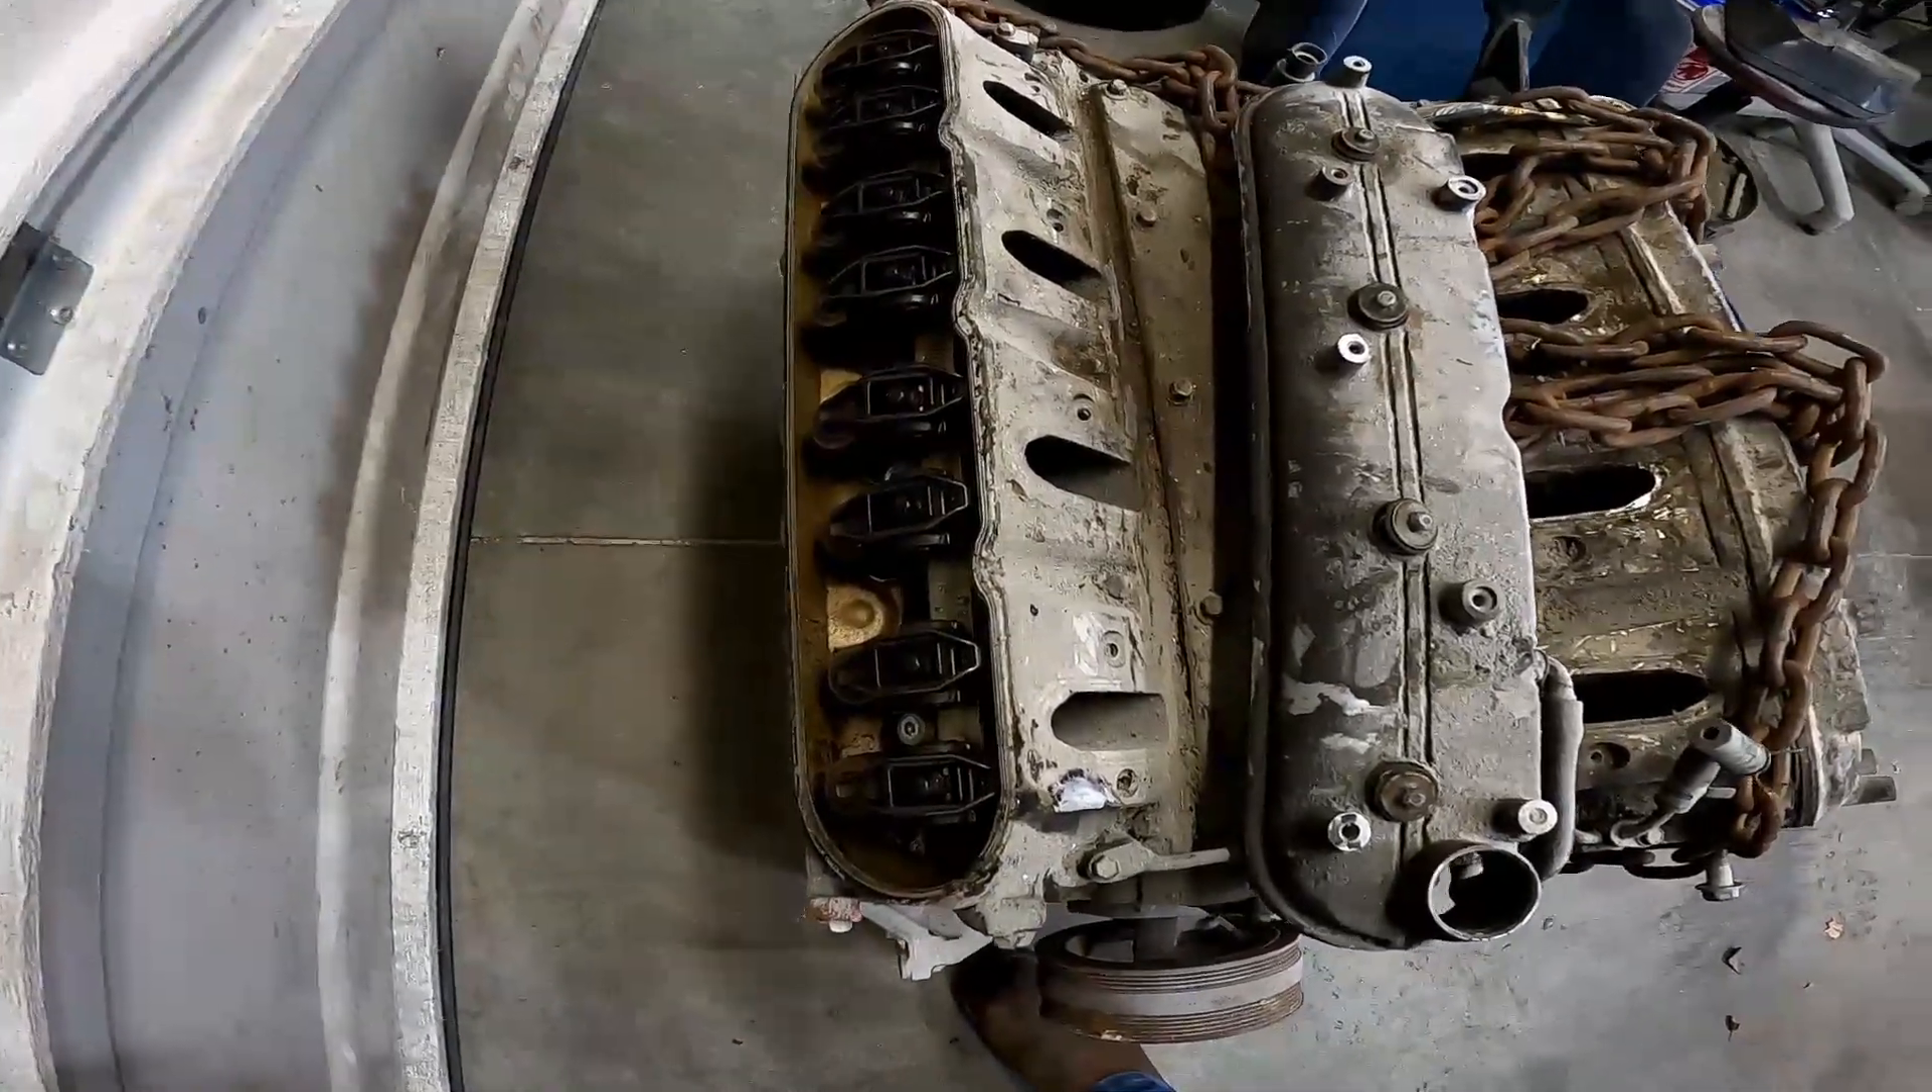All right, guys, we've got the valve cover pulled off.